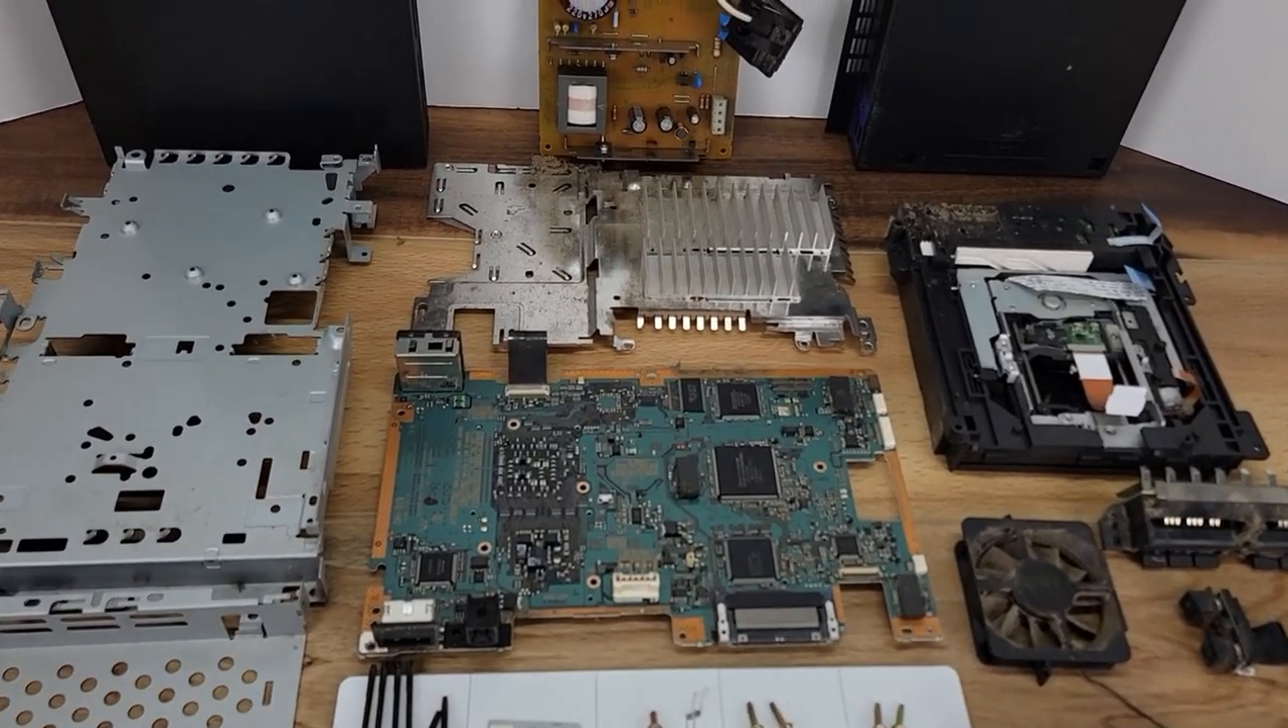Here we are at the halfway point of the project with the playstation completely disassembled.